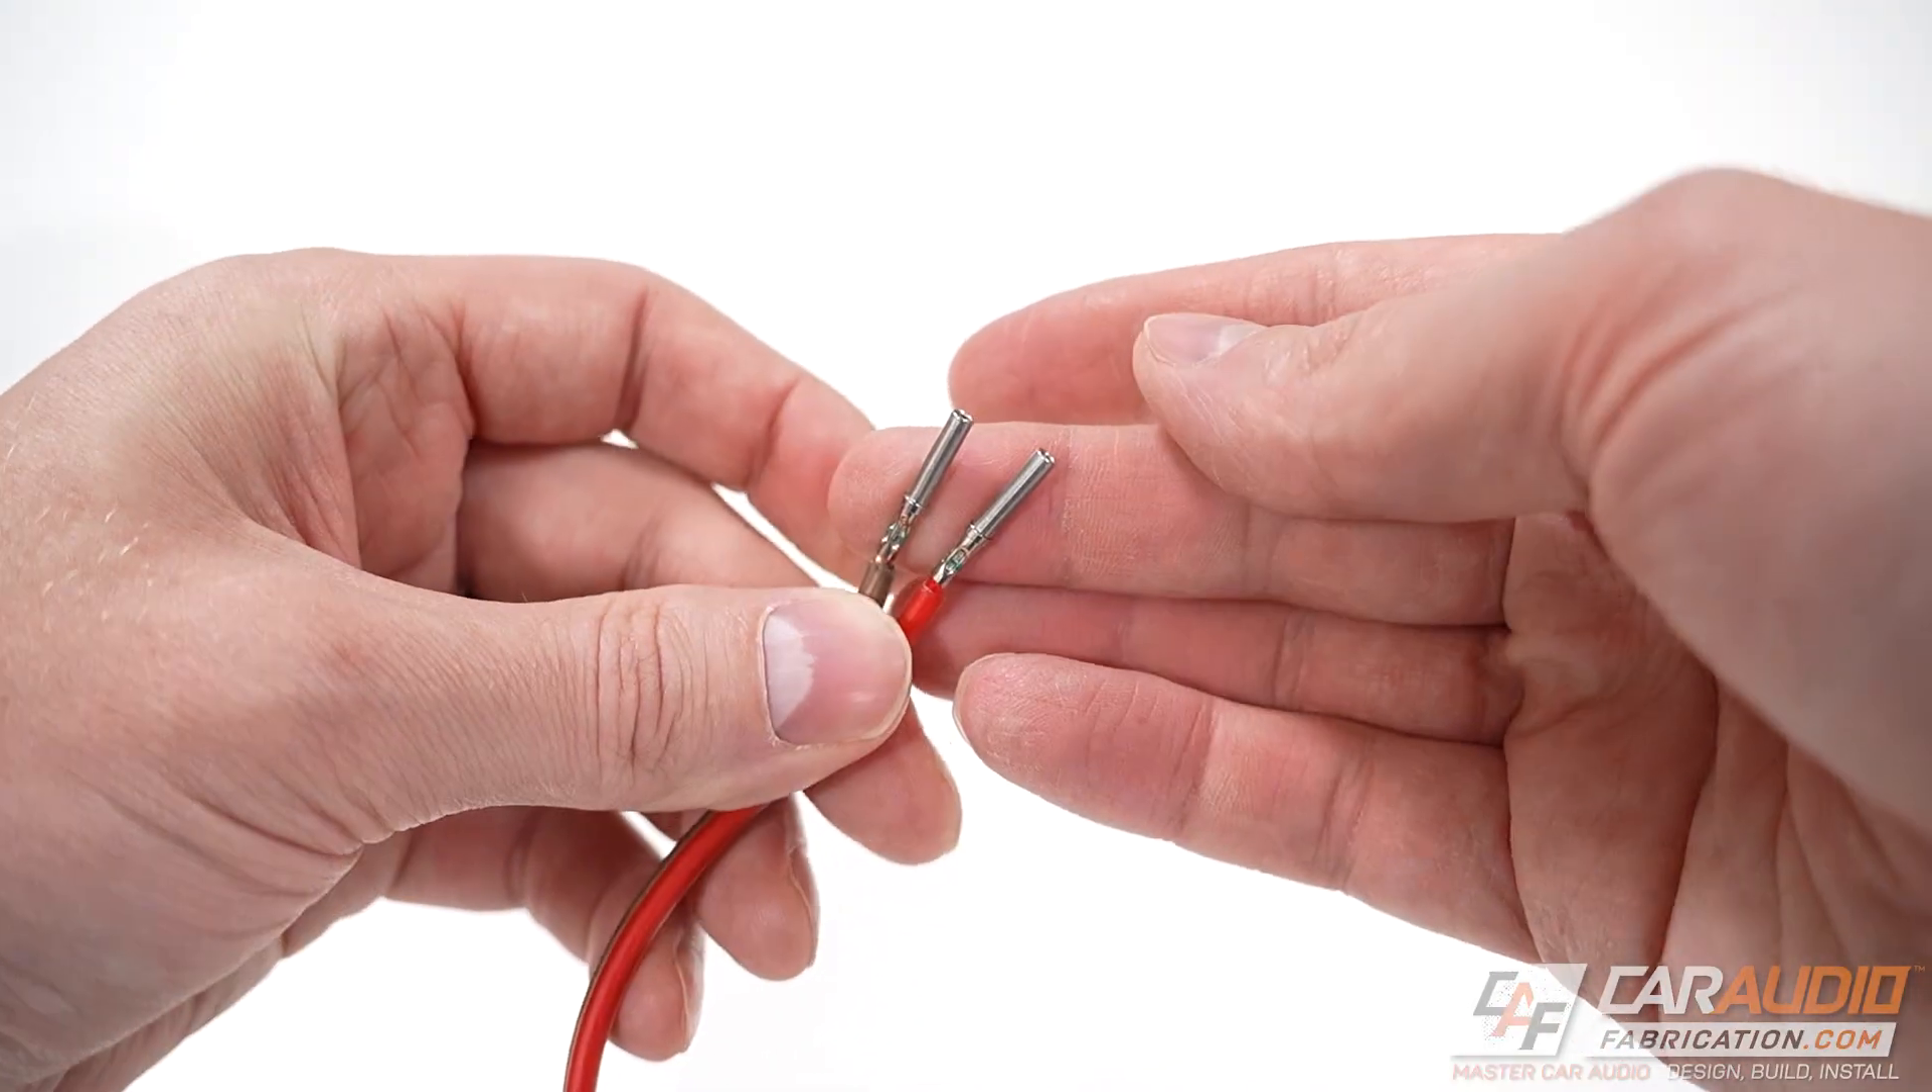Now notice, although we have a positive and a negative connection here, we've crimped the same barrel style to both connections here on this same wire.